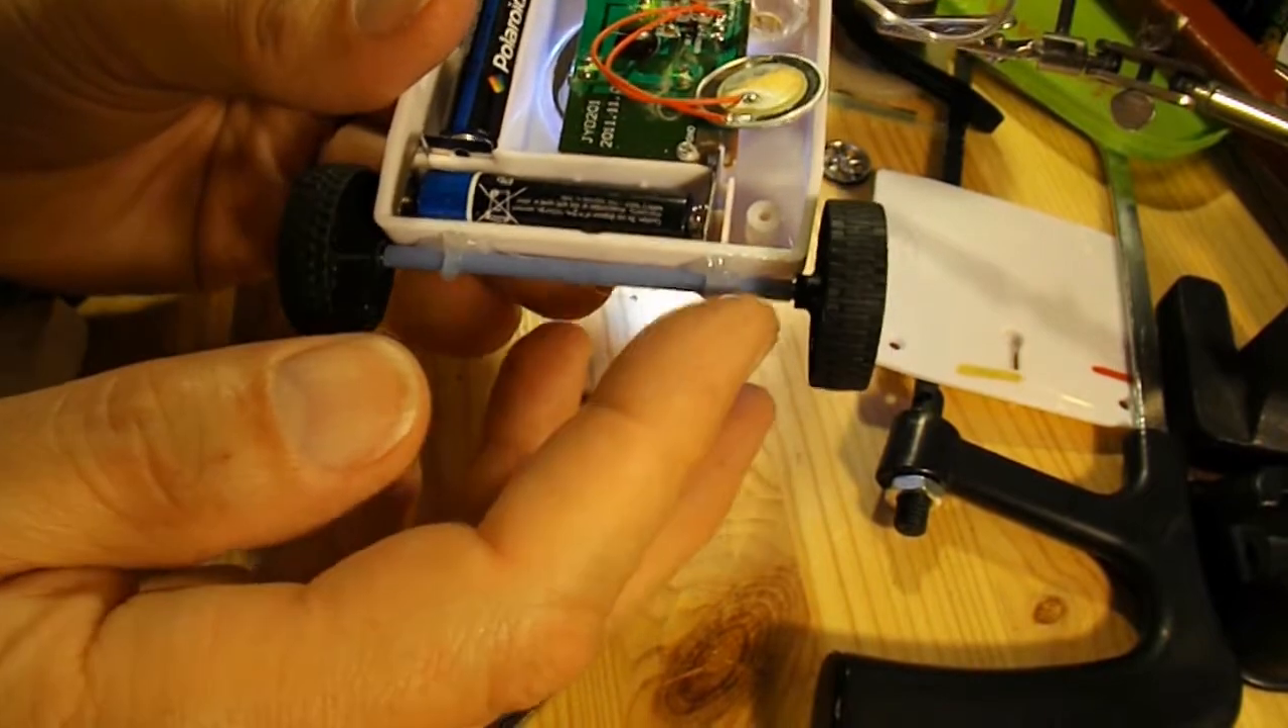That's a drinking straw there that the axles in, hot glued on.